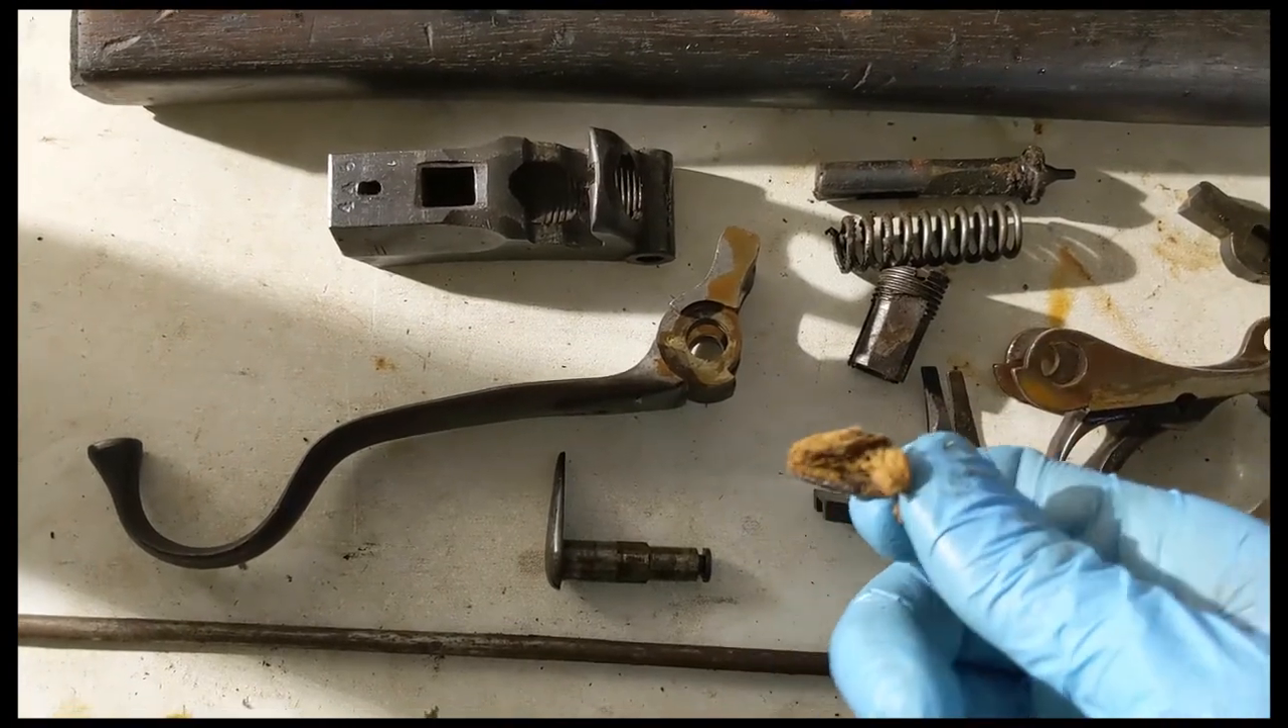So I've got the 1880s model taken apart, I have the receiver stripped down, here's all the pieces here.